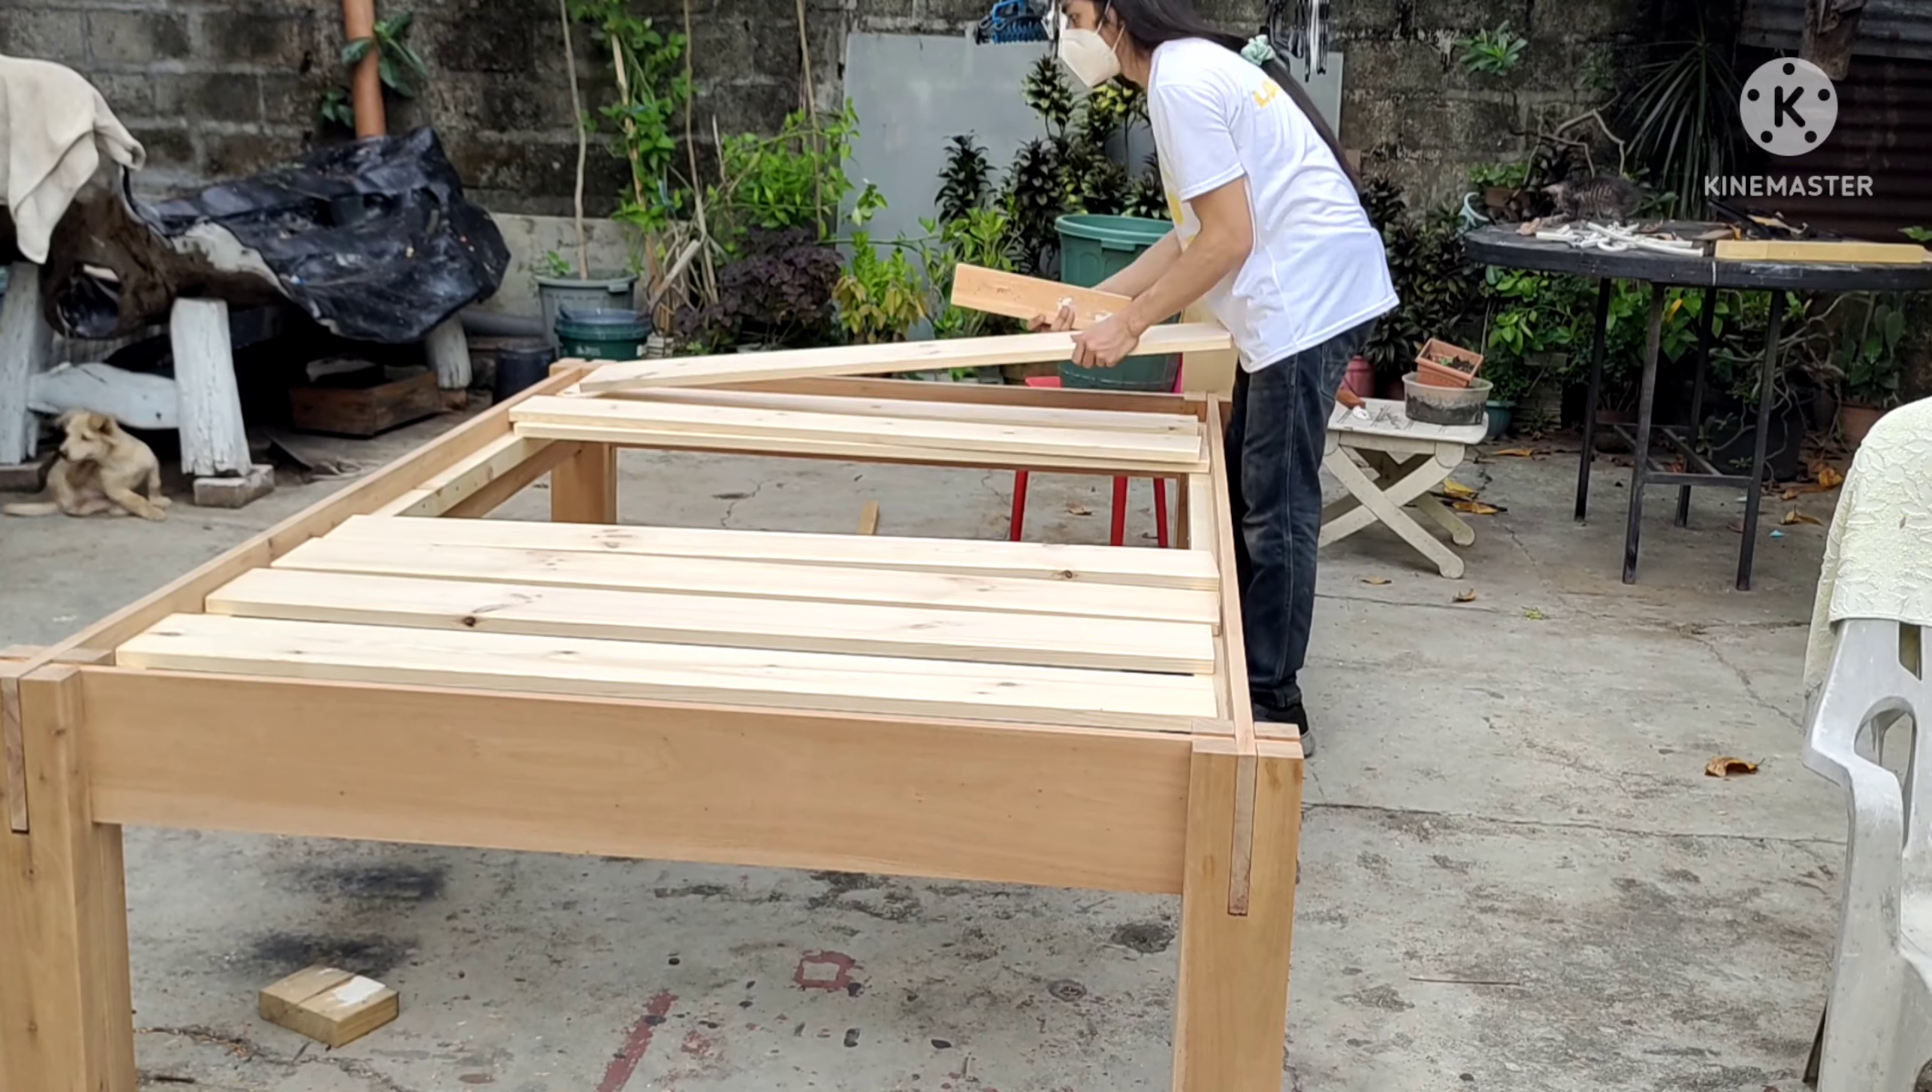Here i've already finished the dry fit and now i'm just uh spacing out the planks.